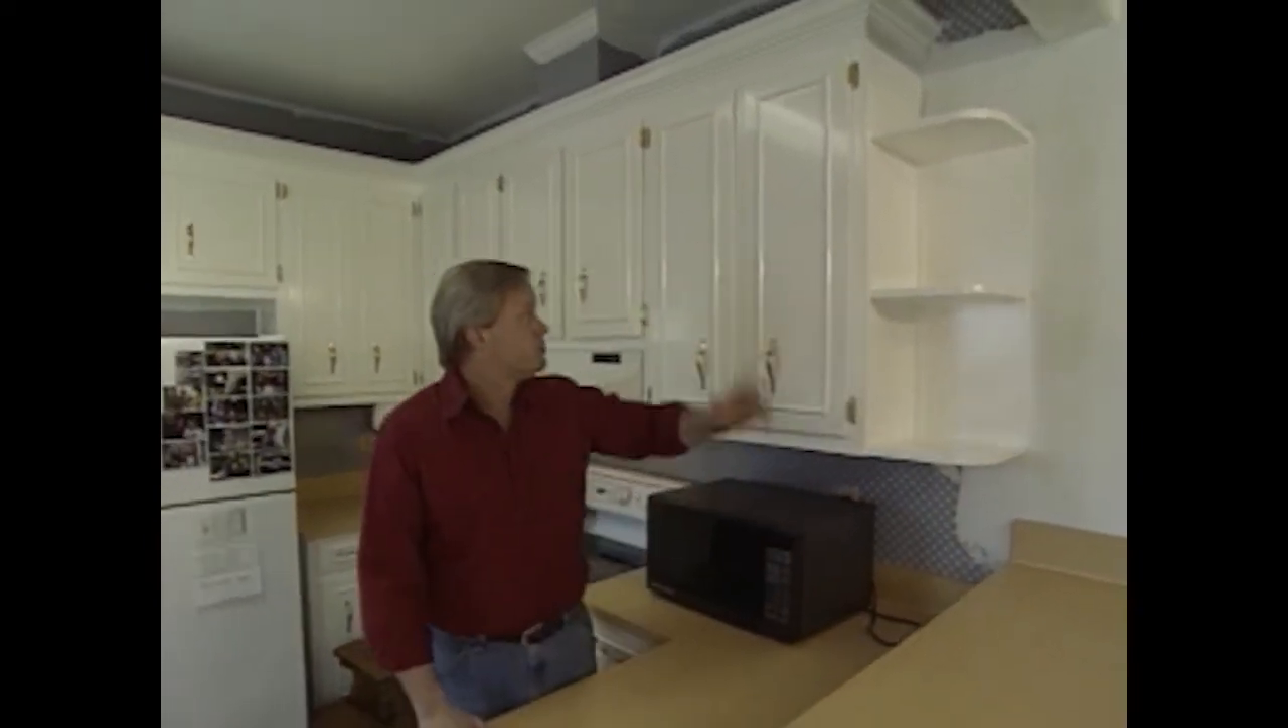Another thing we did along the way here is we added three shelves with a rounded corner here right on this end where we had the raw end of the cabinet.